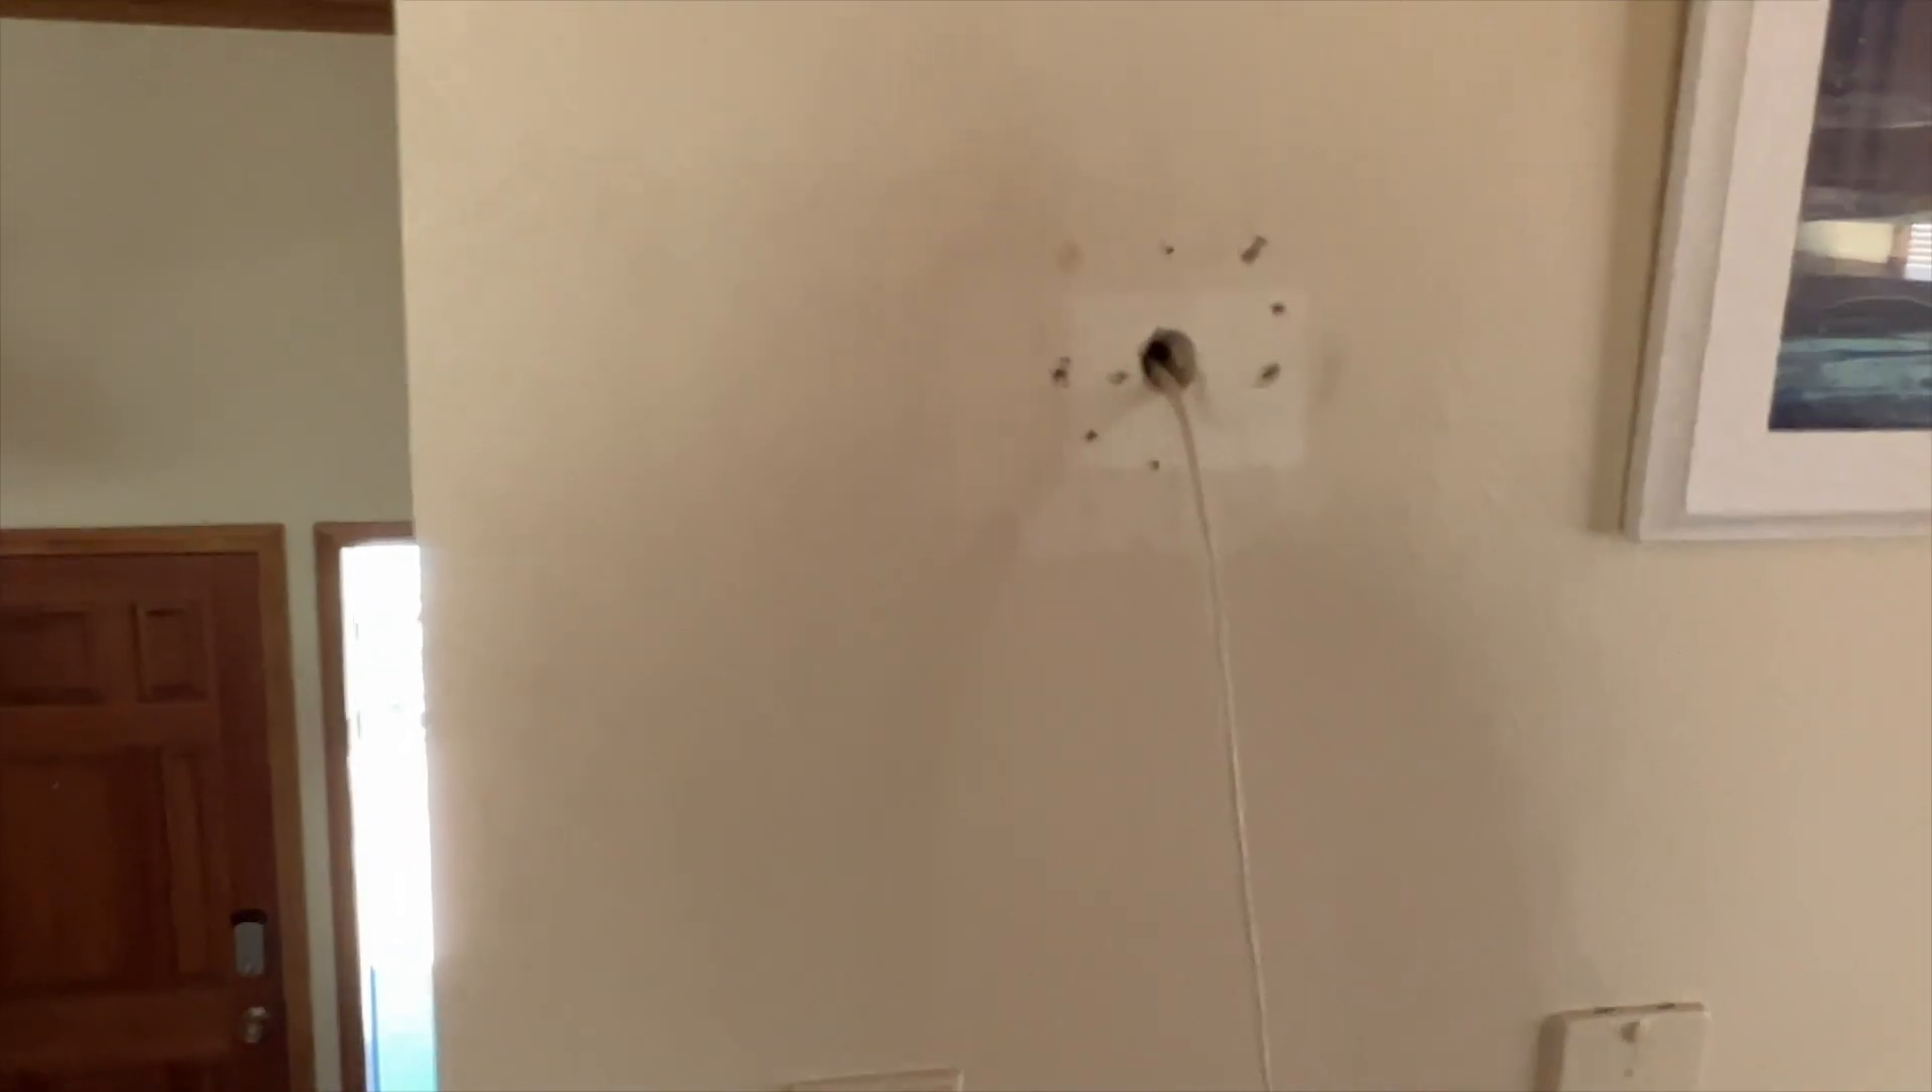So we got the new wire ran.